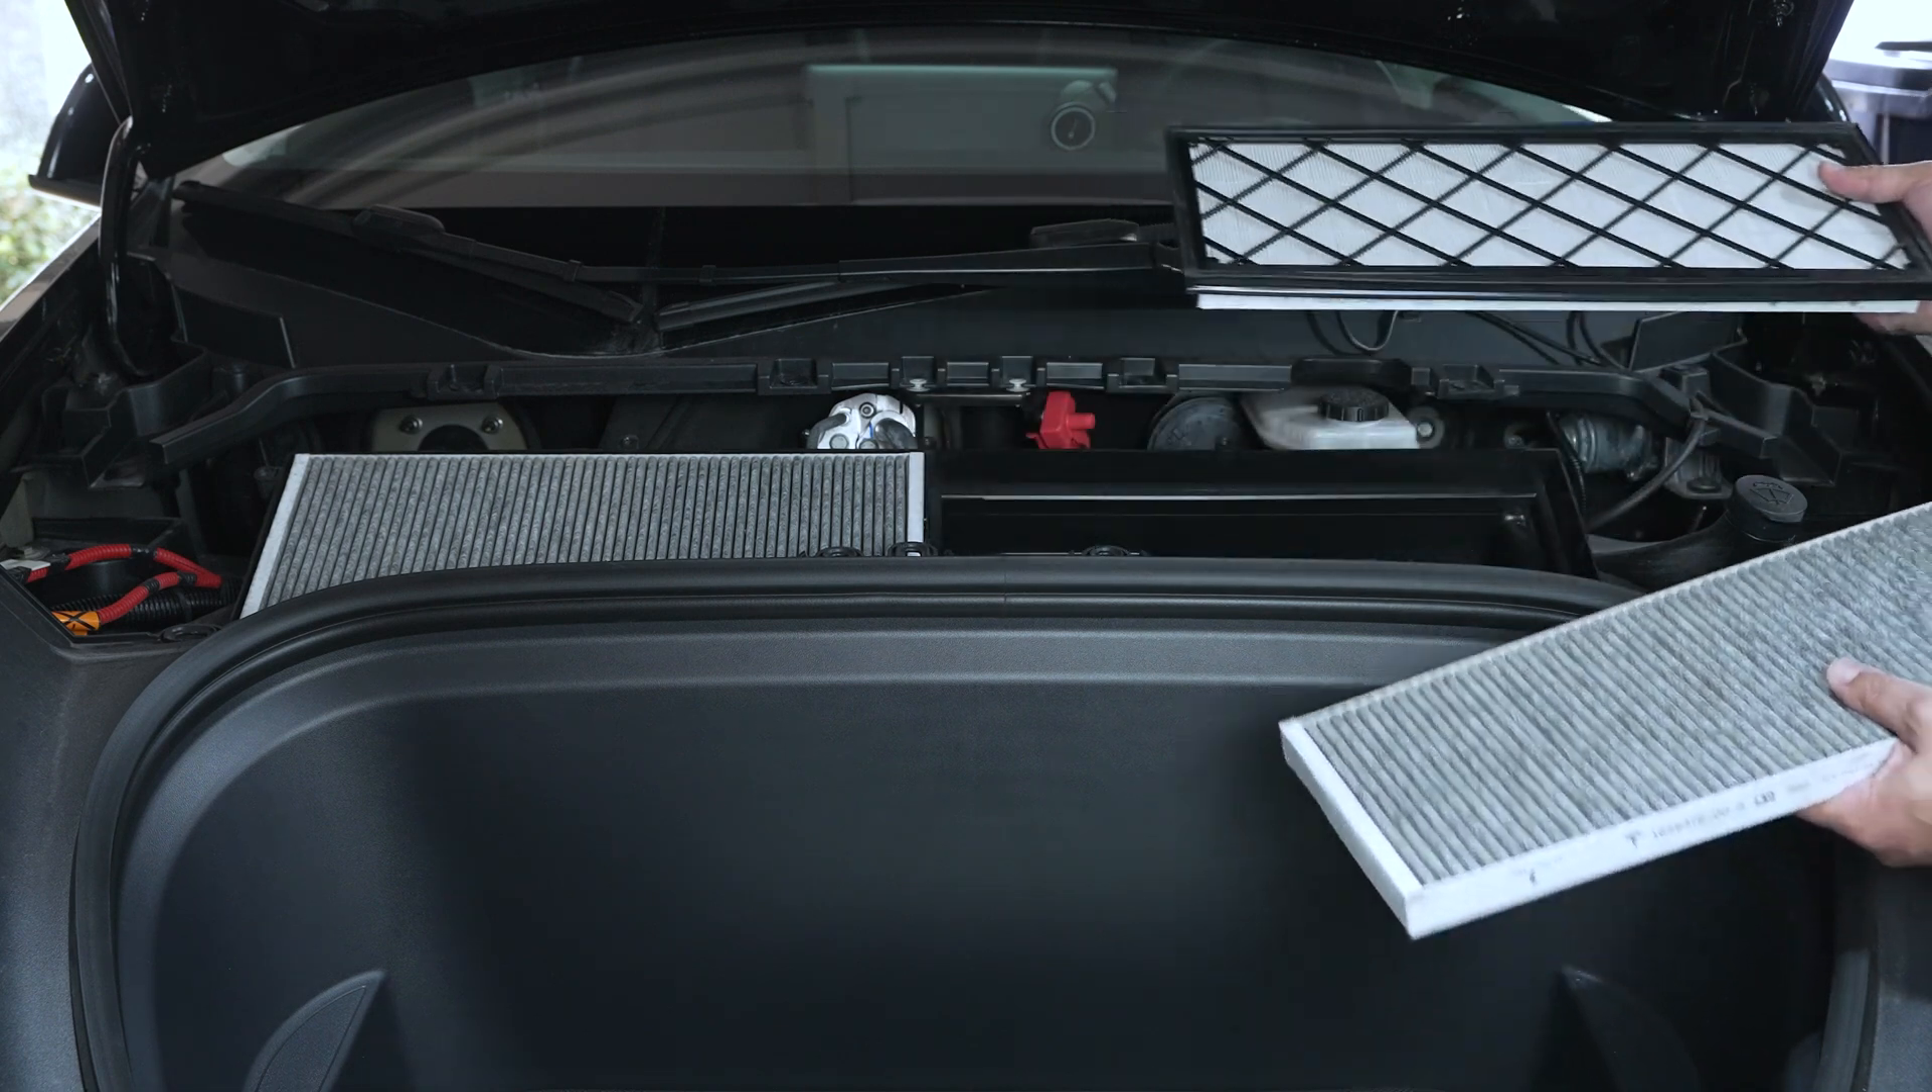Now we have access to the filters.